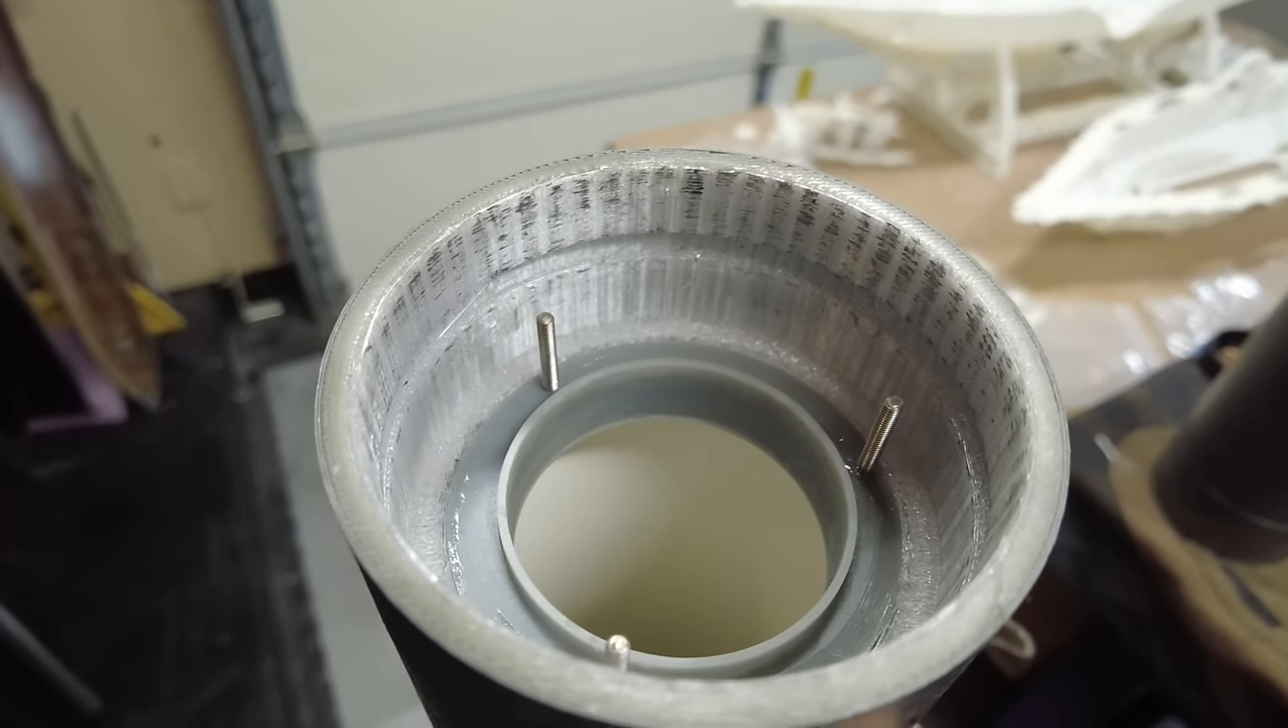So my, uh, bulkheads have all been printed and installed. So you can see we got little studs in there that the top is going to screw down to.